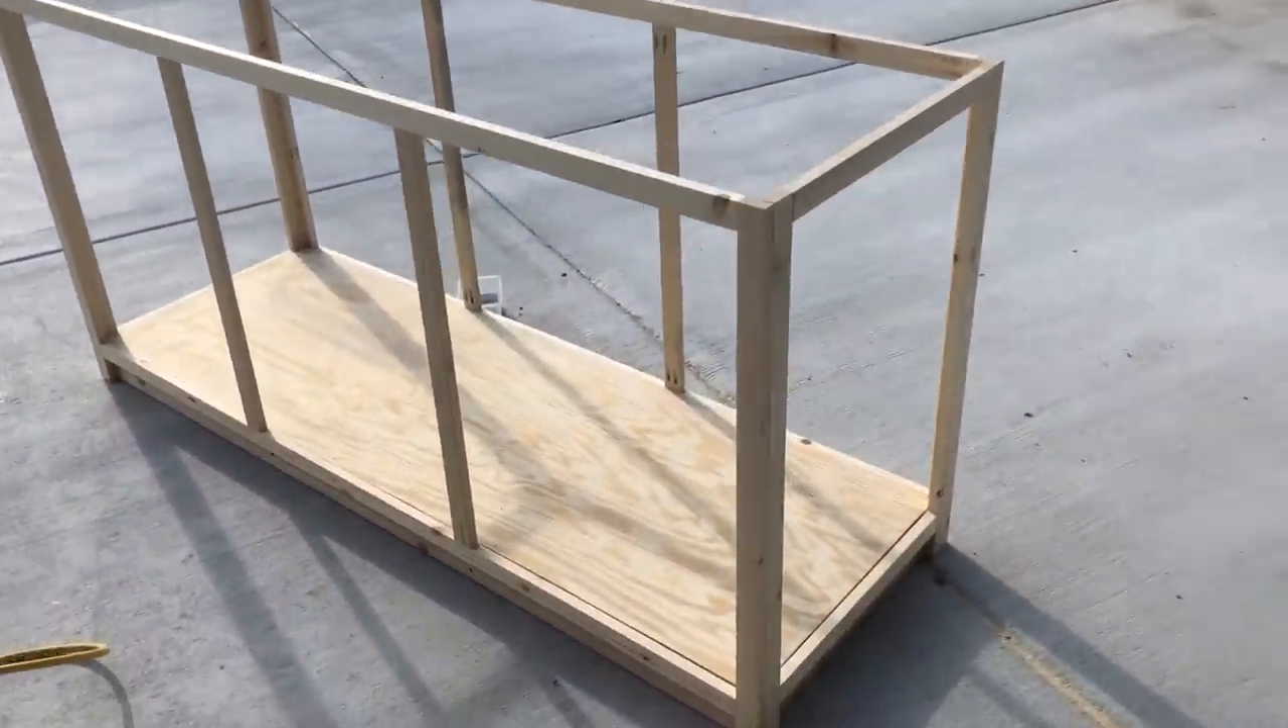This completes the basic frame for the island.